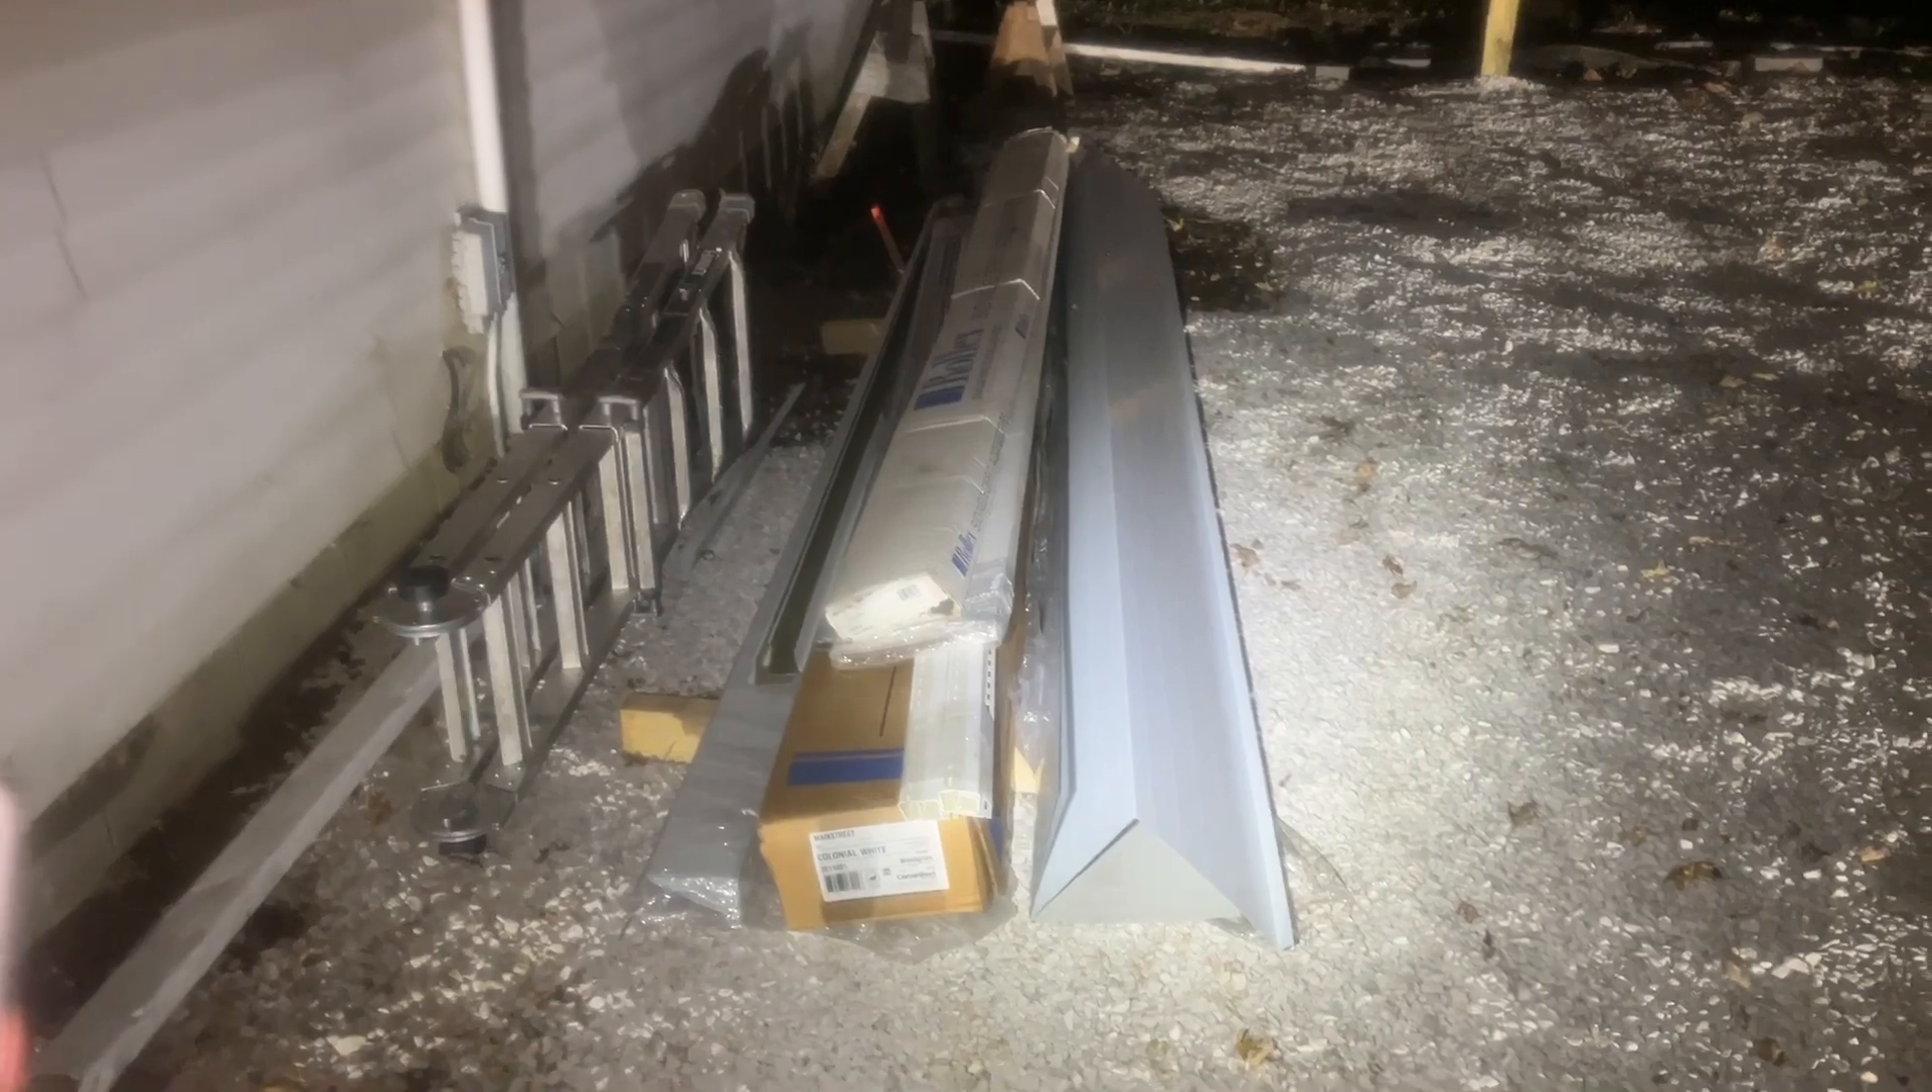So we've still got the aluminum there that's yet to be put up.